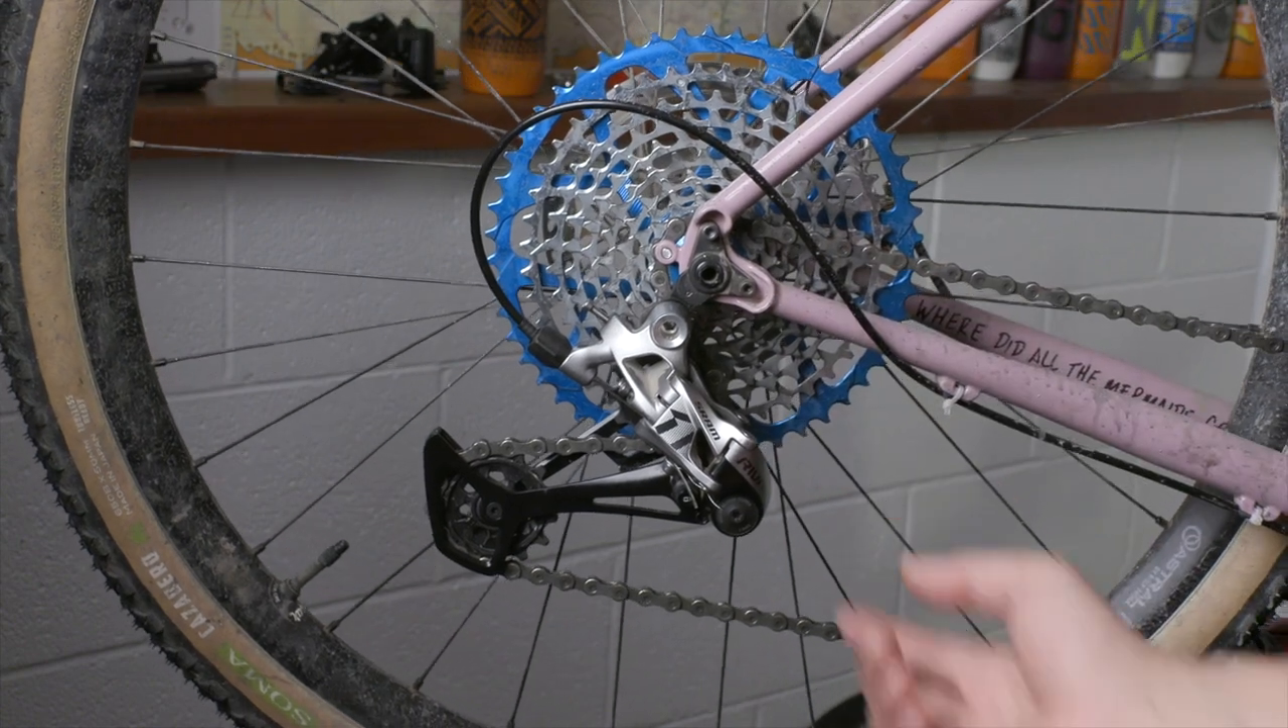So I've got our modified rear derailleur back on the bike.